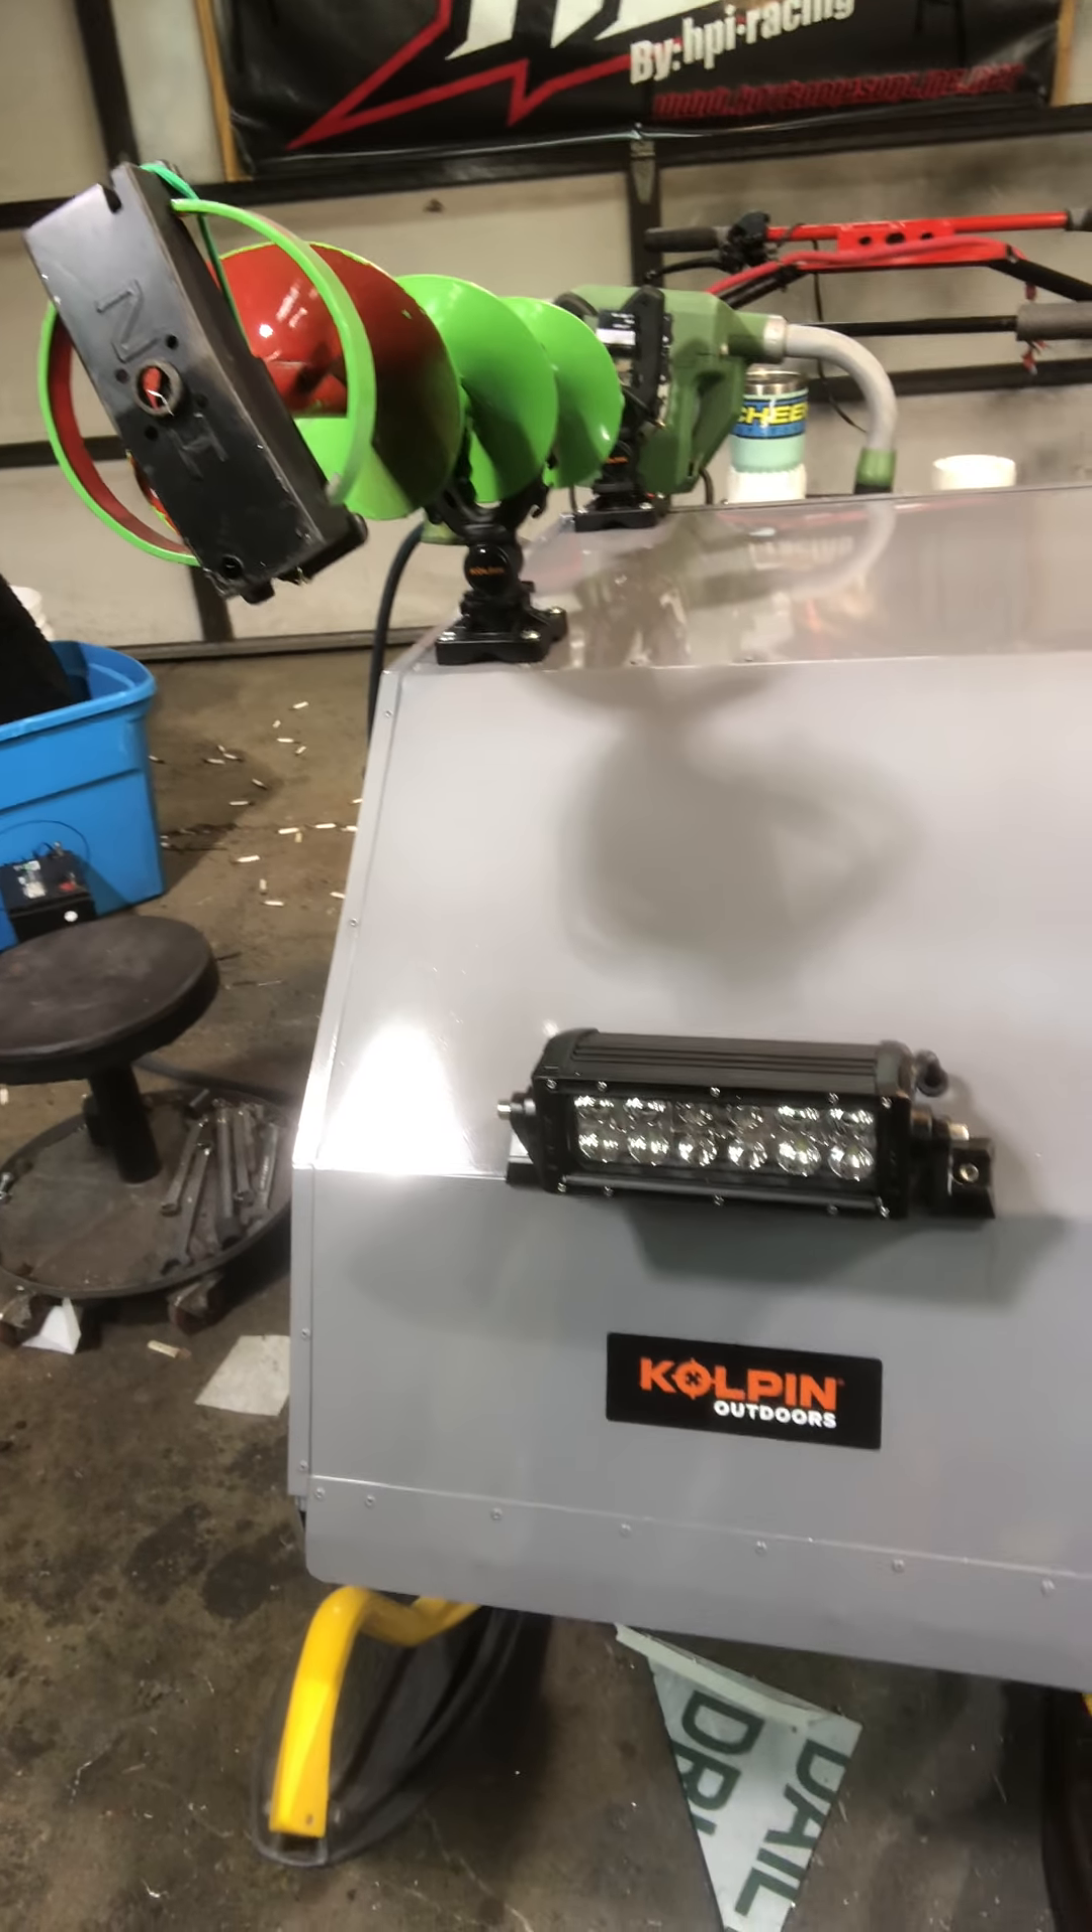Temporarily mounted the headlight just so I can get the hole drilled for the grommet and the holes for the light.